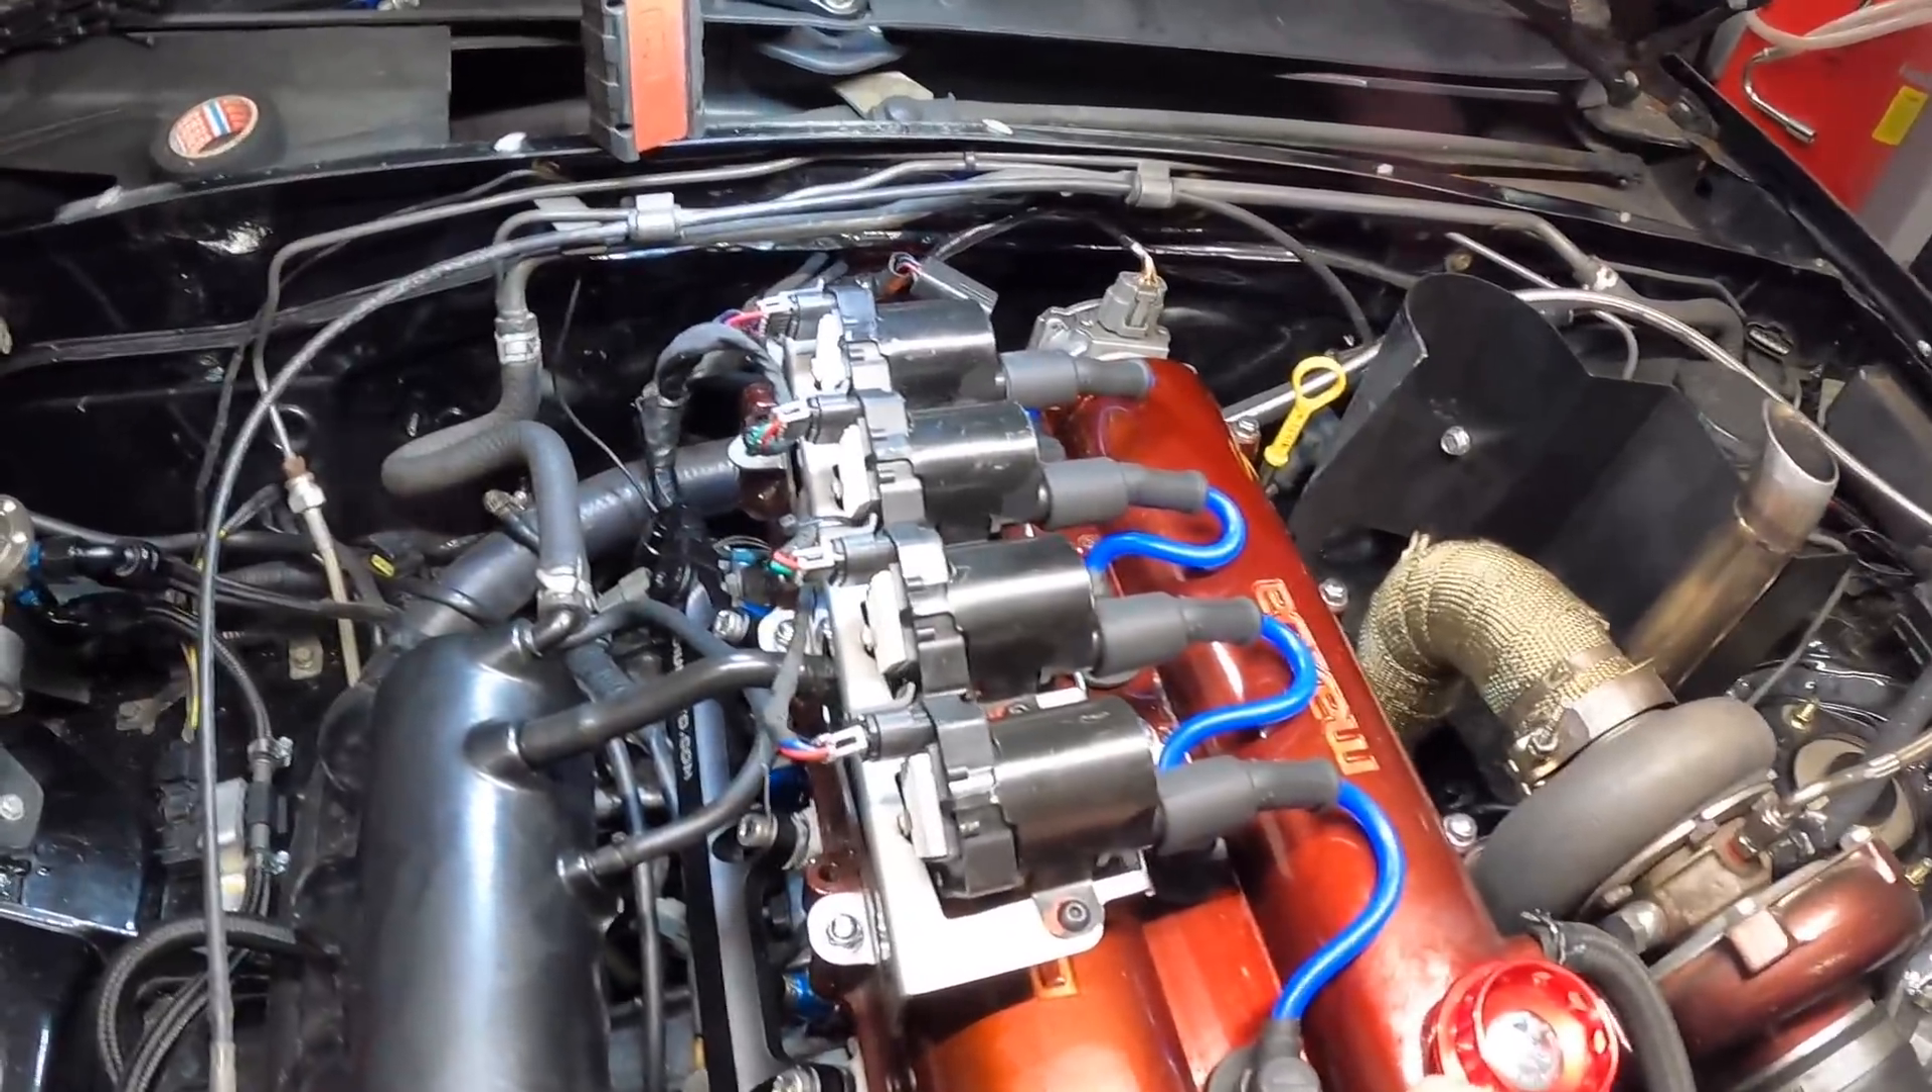We officially have LS coil packs in my 1 .8 Miata.